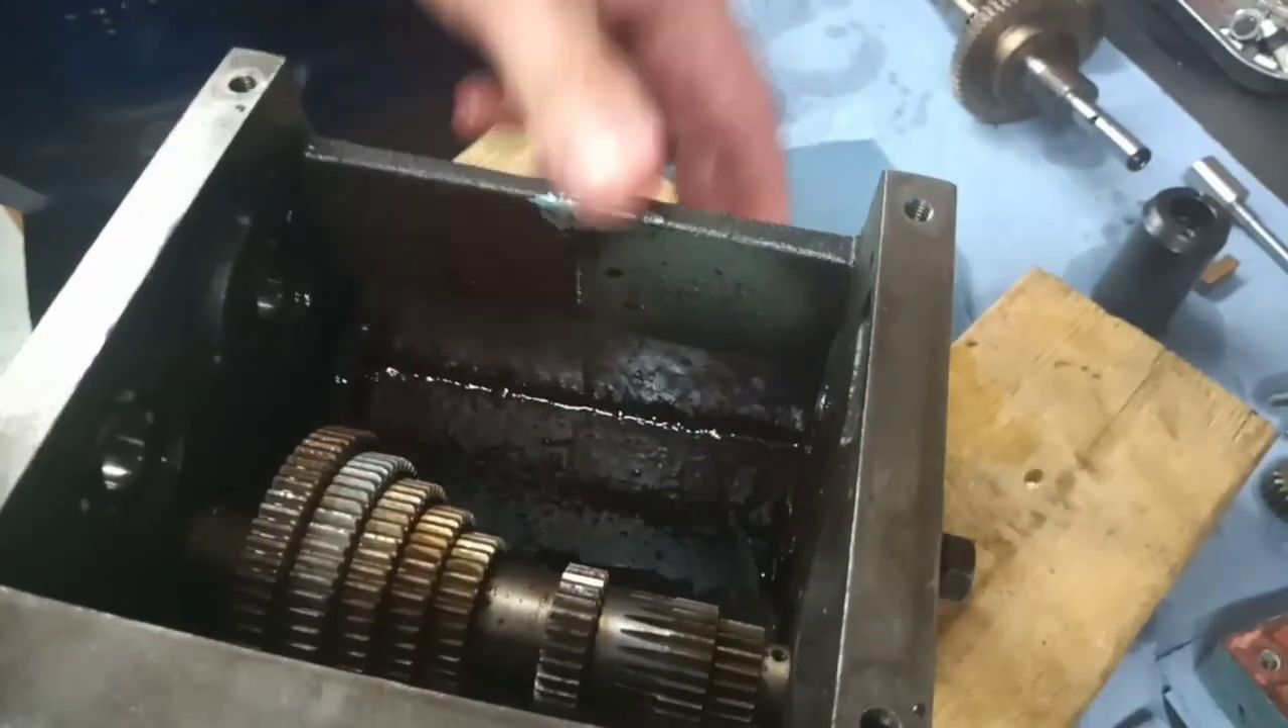So we now have just one shaft left which is the um the lower shaft lots of gears on it and get you into a position where you can see that and you're going along with me on this.